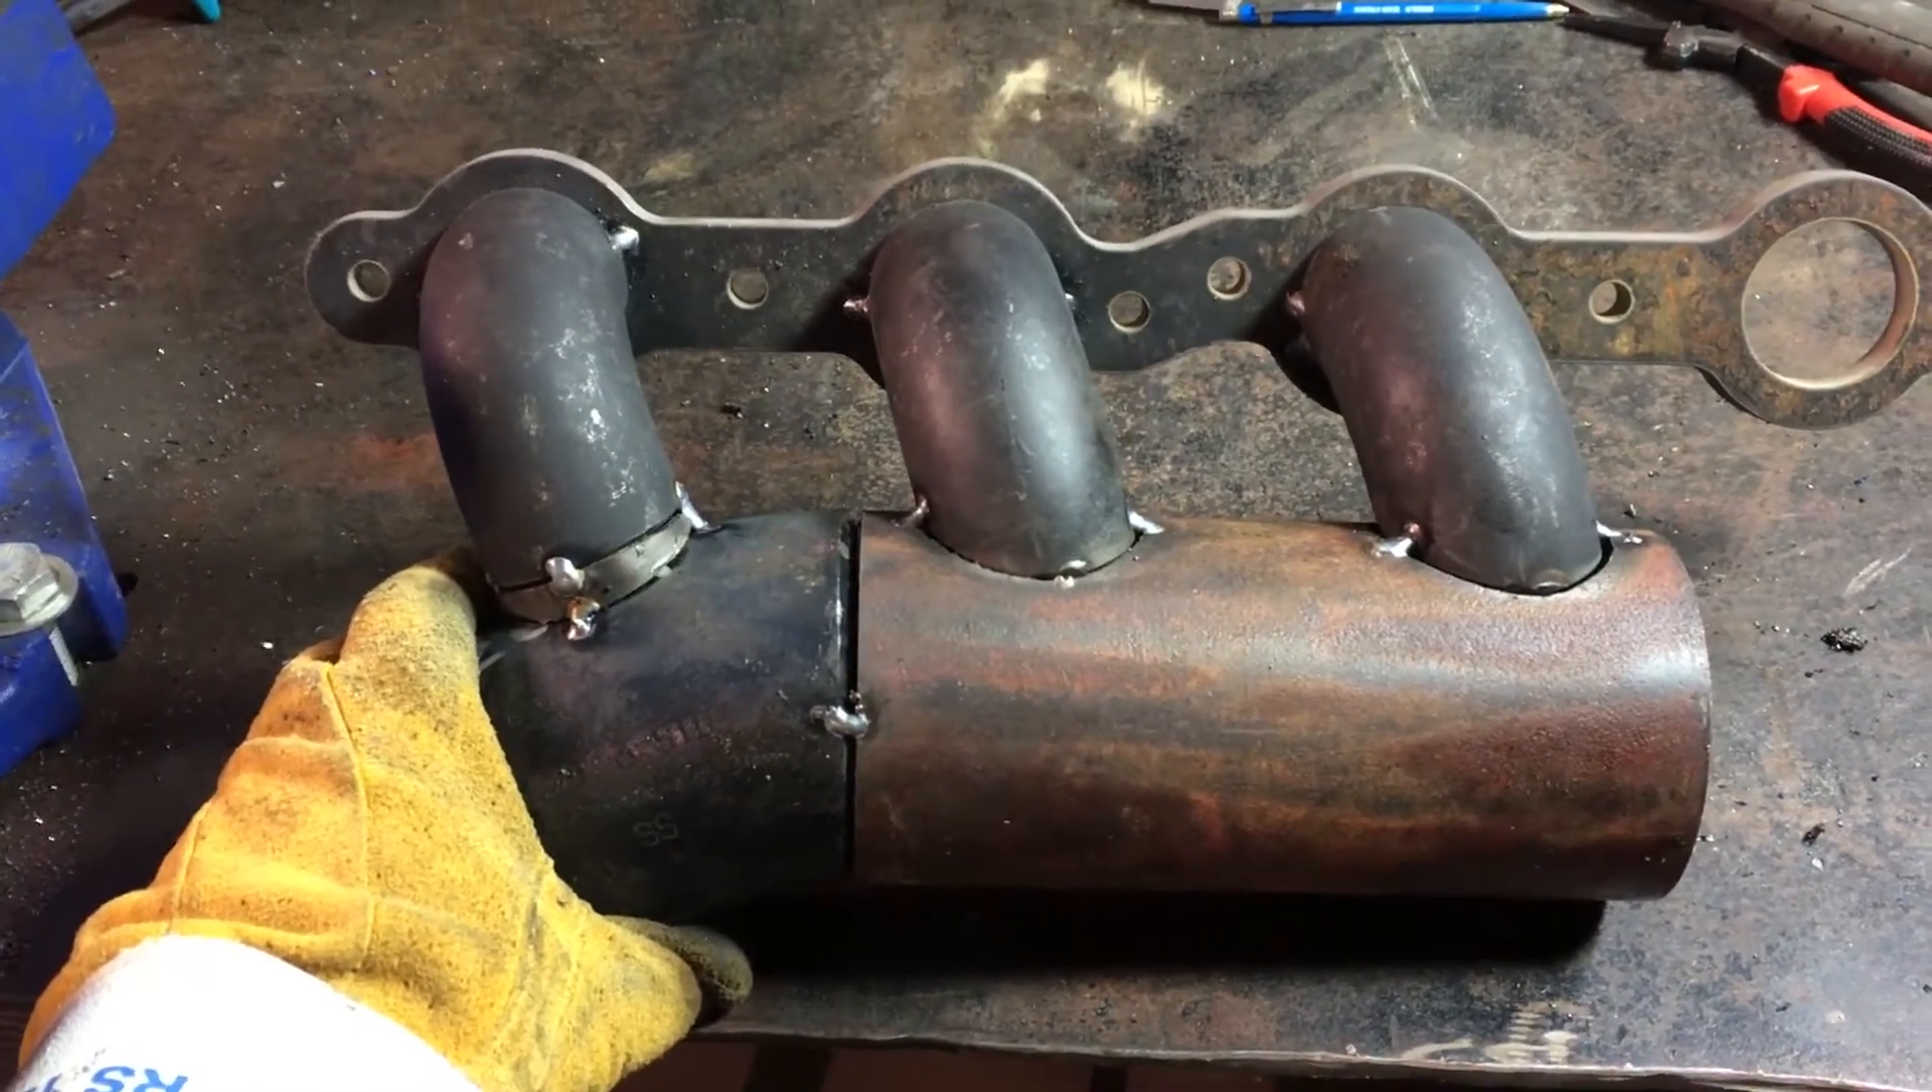We got three out of the four weld elbows connected now I just gotta weld that 90 in on the front.